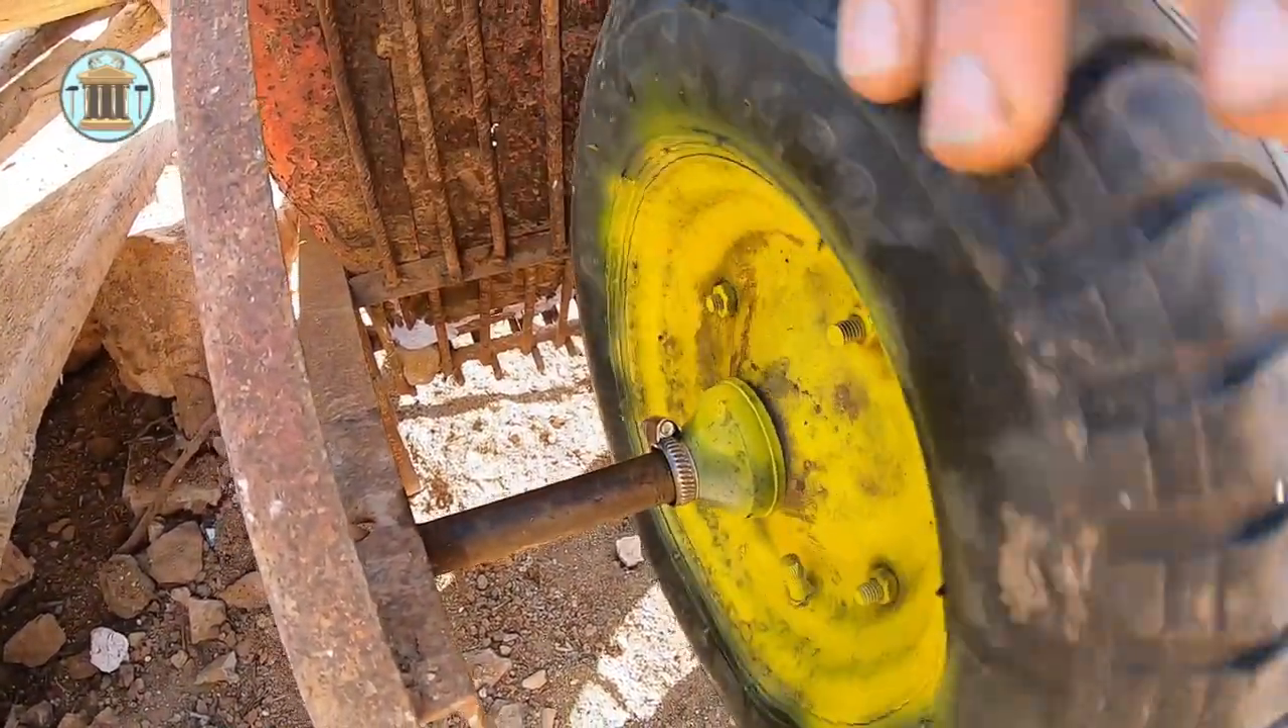Вот смотрите, надели пыльник, и зажали хомут.